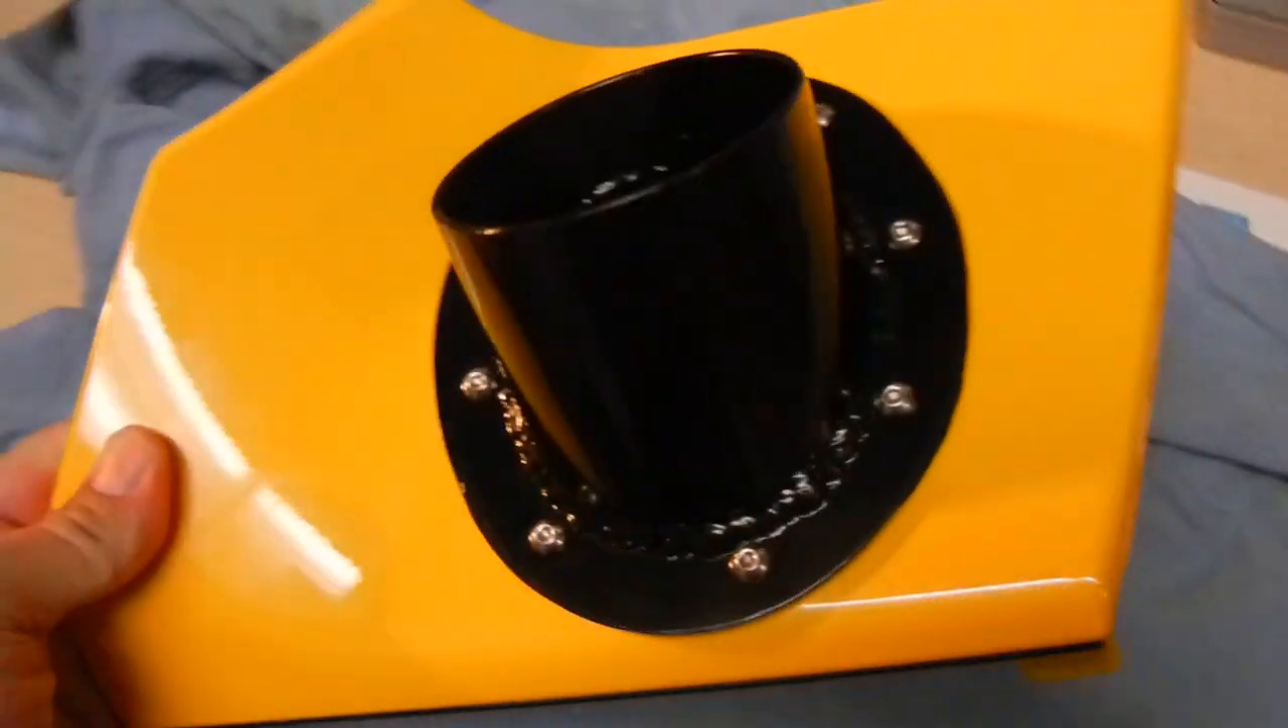Okay, I just finished mounting the flange on the cowl.